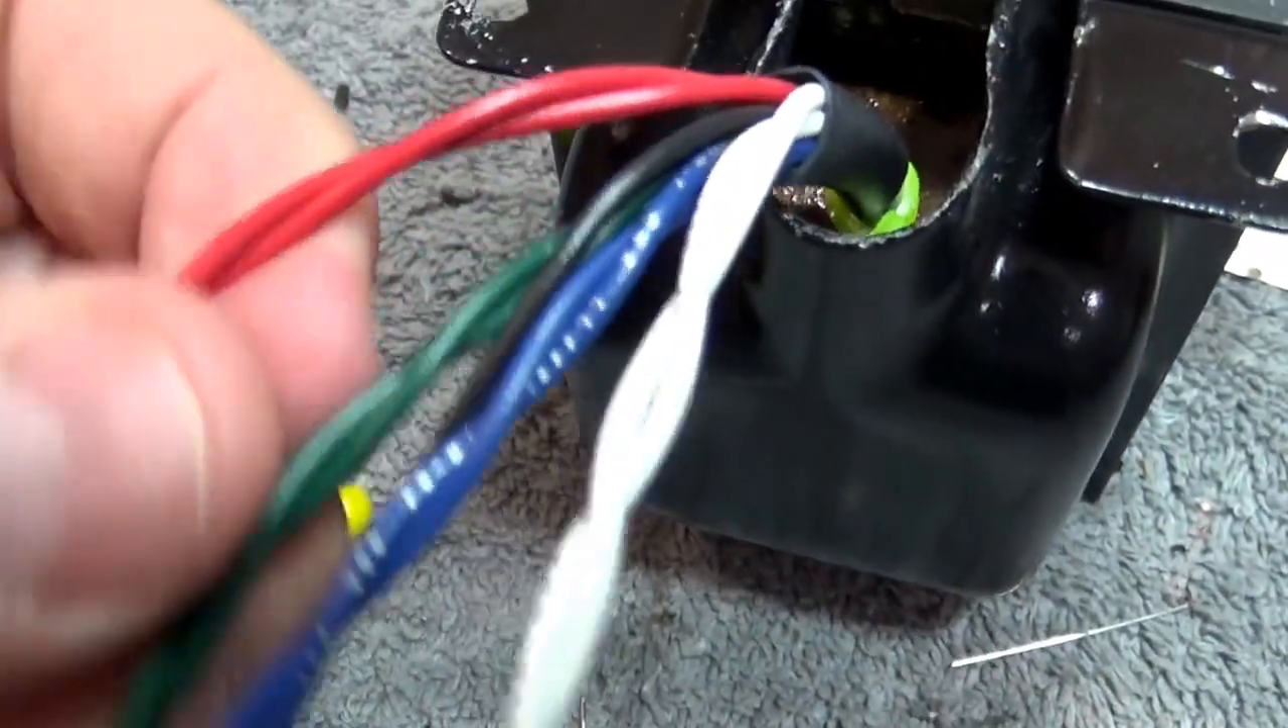One other thing I wanted to show you on the transformer is I've twisted all the leads together.